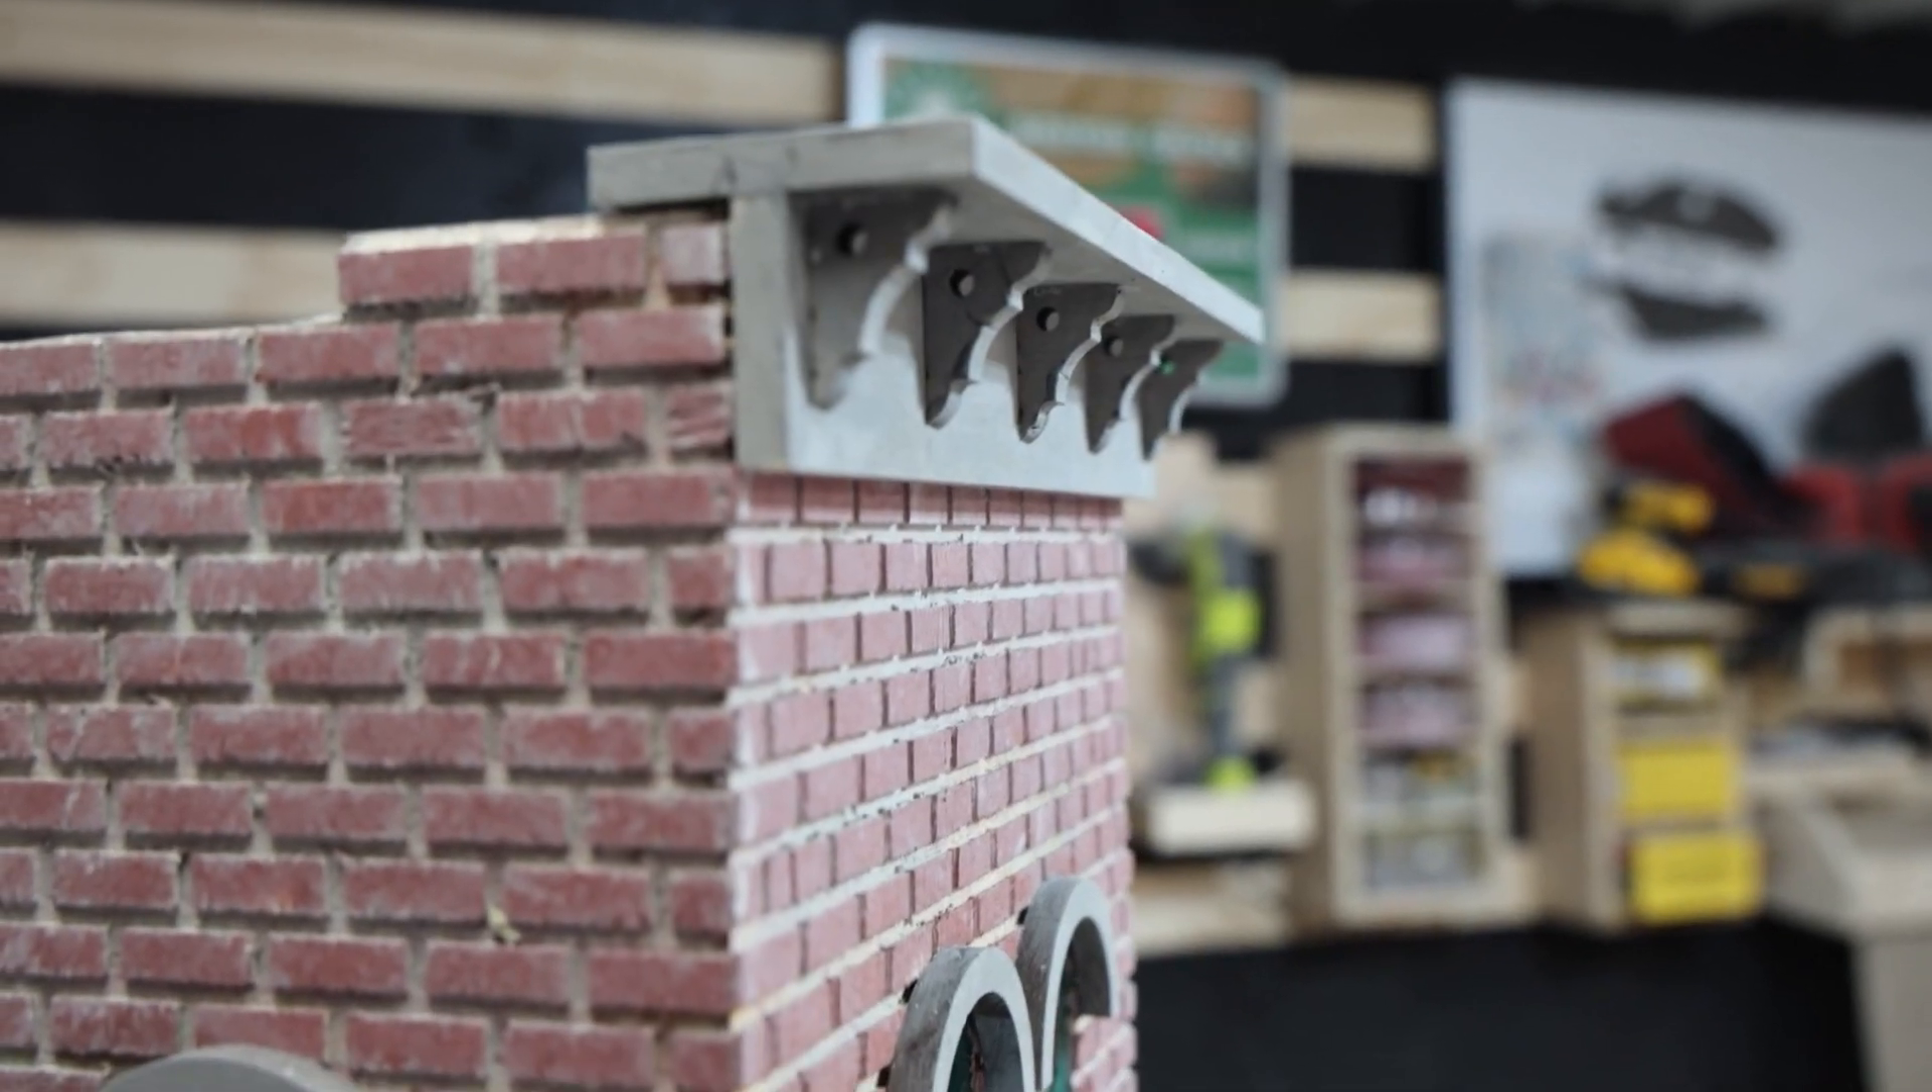We also cut arched trim pieces for the windows and when we put the corbels and trim pieces in place, they gave the birdhouse a nice finished look.